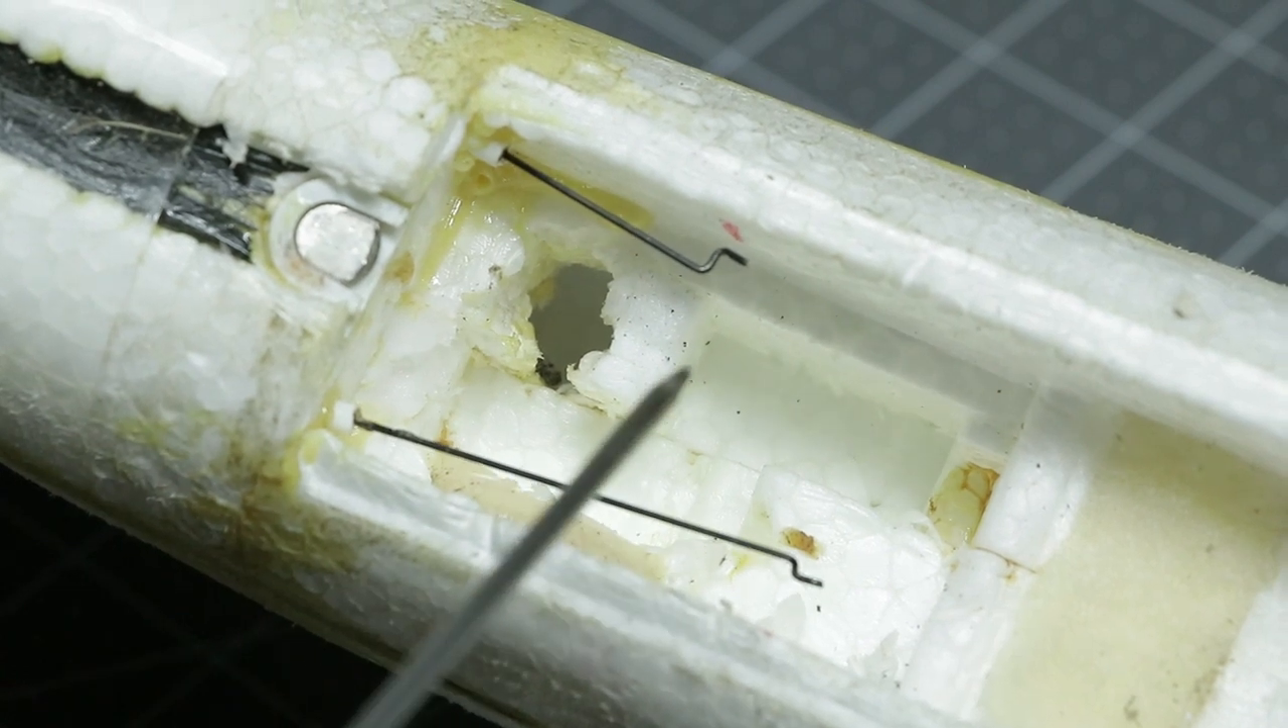So here's what the bay looks like after the servos have been removed.